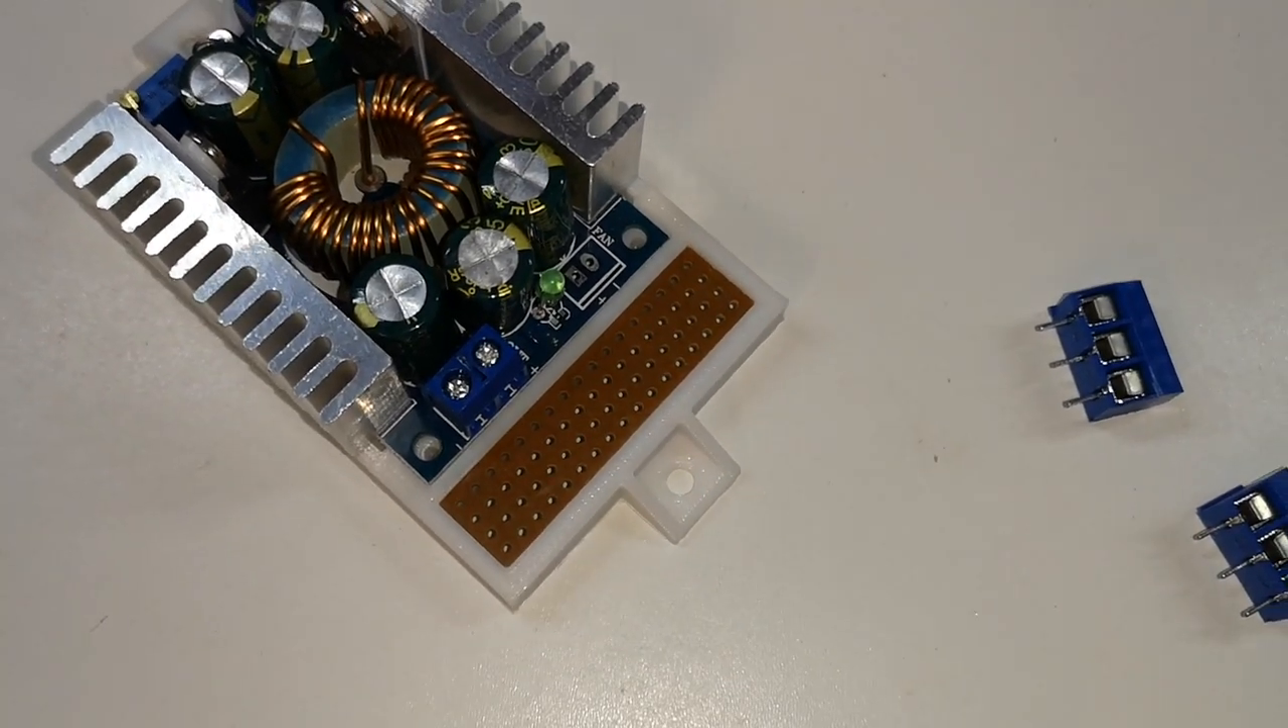That's the board cut to size and fitted in there now.